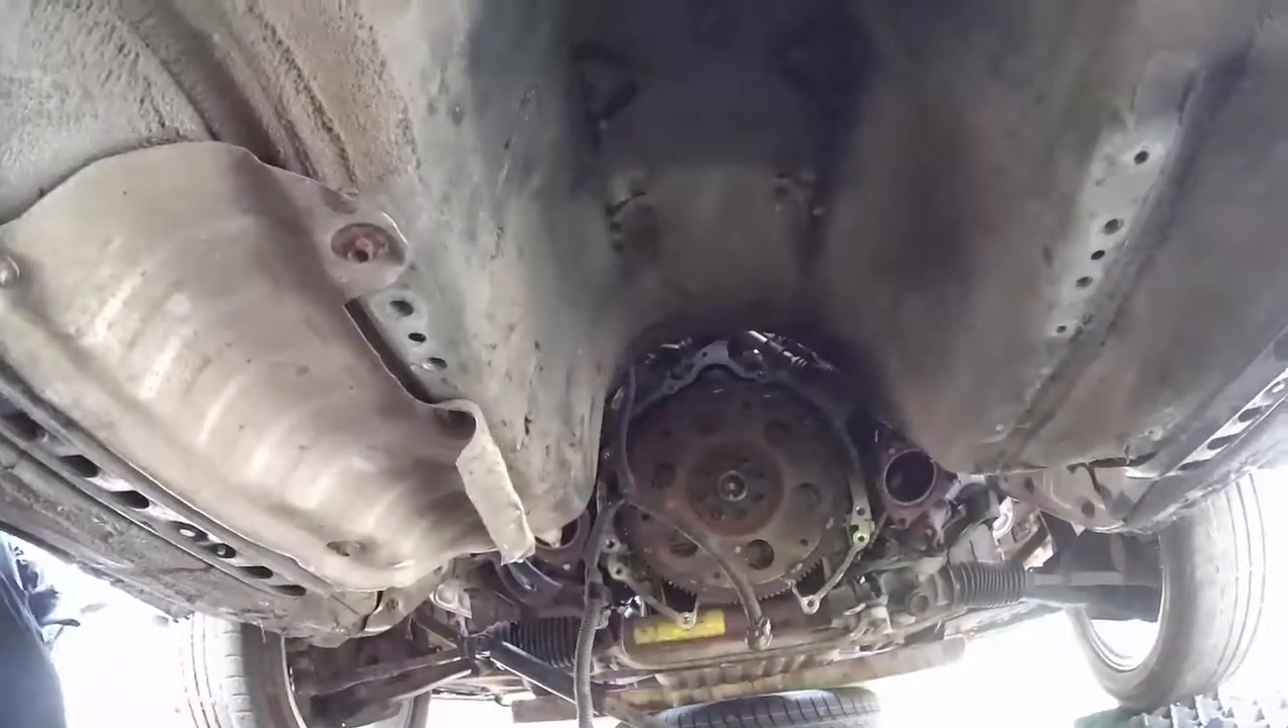Gearbox is out, right pull the jack out and there we have one very large gear box shaped hole in the bottom of an LS 400, after much struggle later.